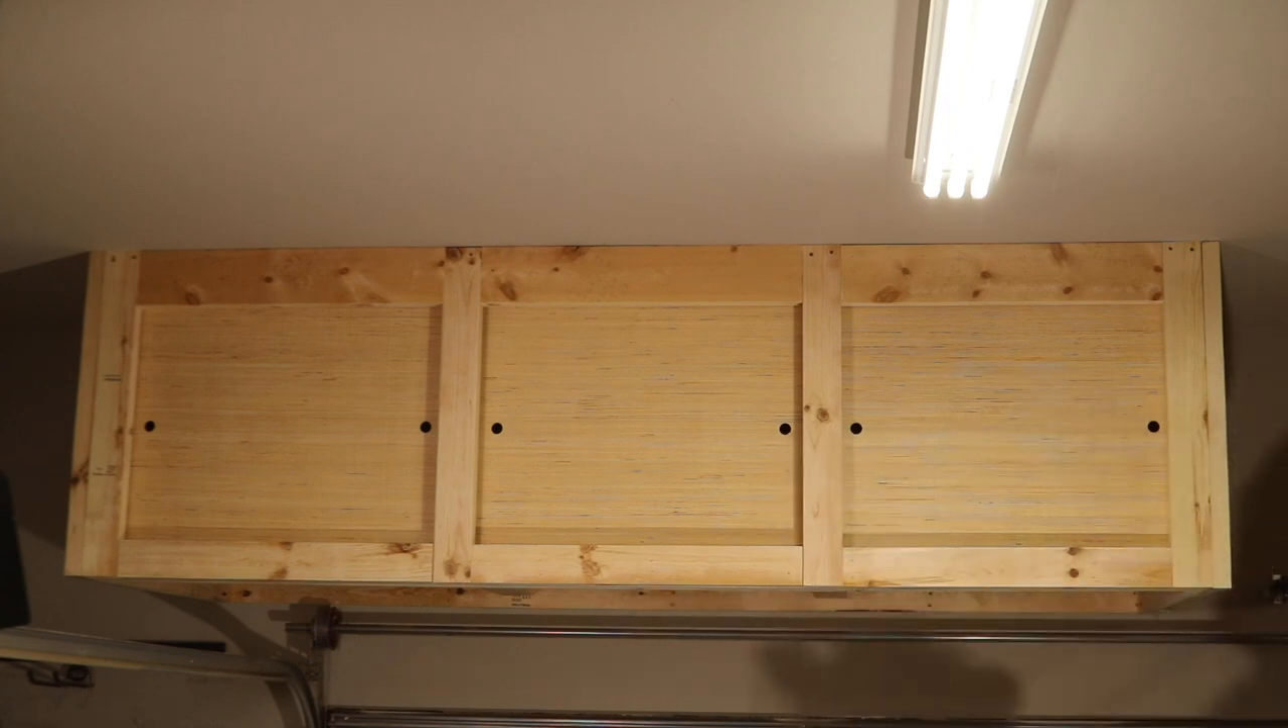With the final trim pieces completed, these shelves are done and ready to be filled up.